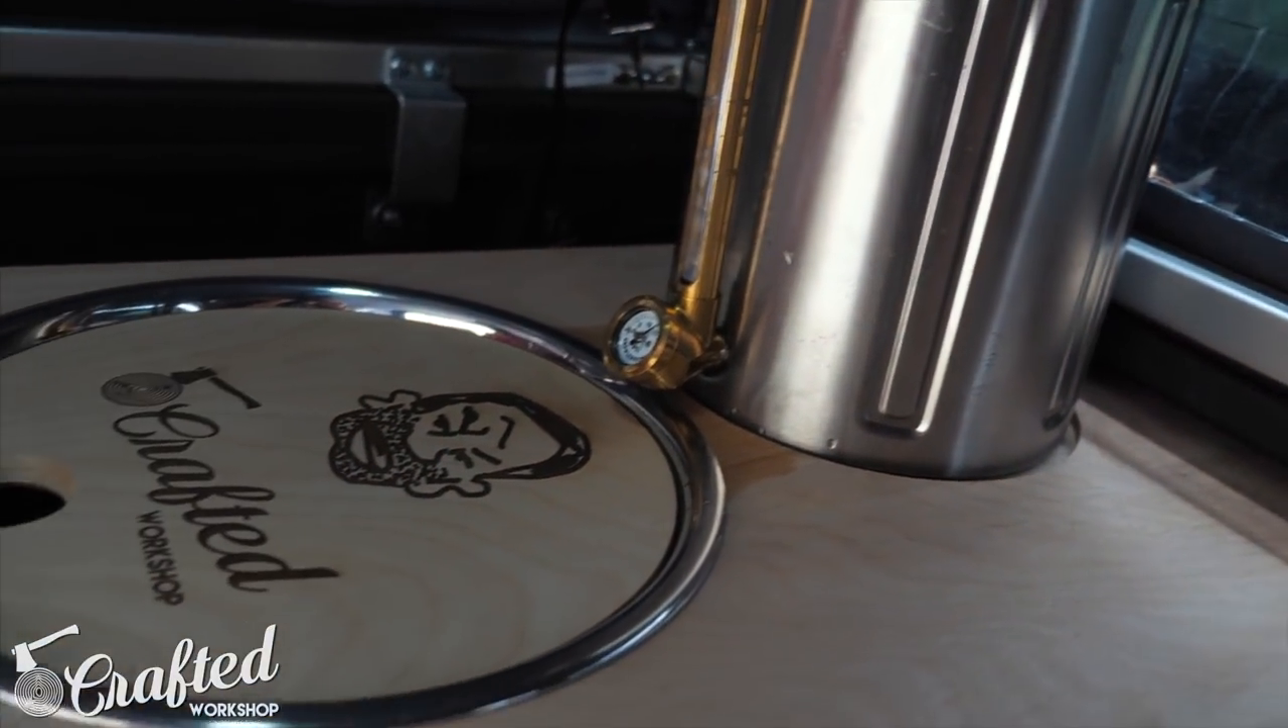This offcut fits perfectly in the sink bowl, and serves as a cover for the sink when not in use.